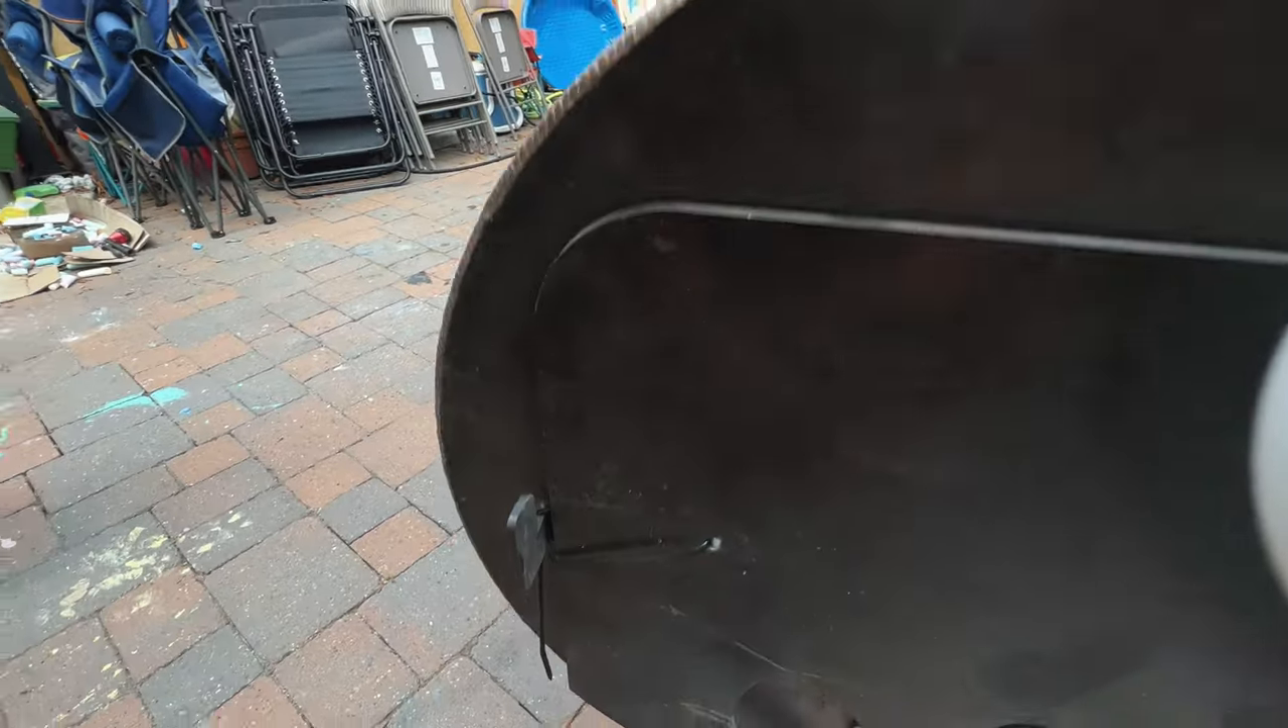See I haven't even taken off the zip tie yet.